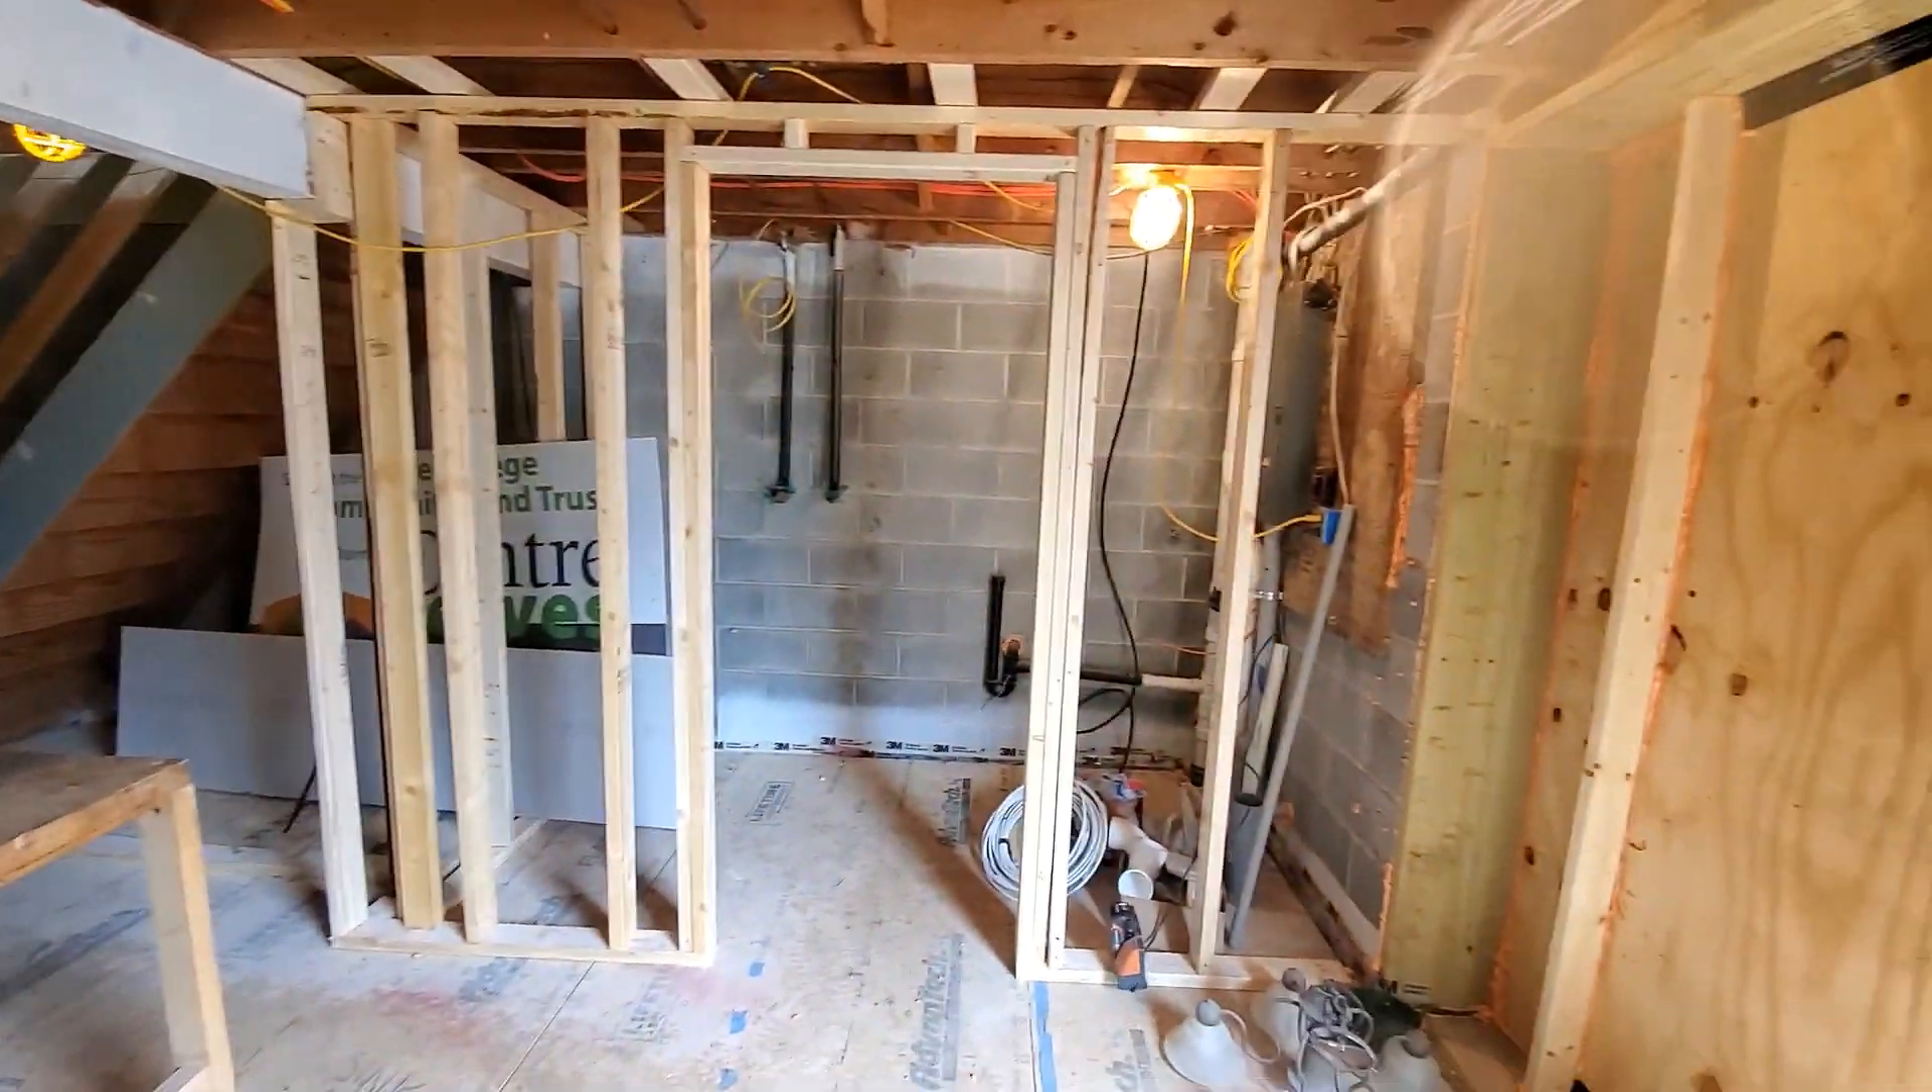We have framed out for a laundry closet over here.